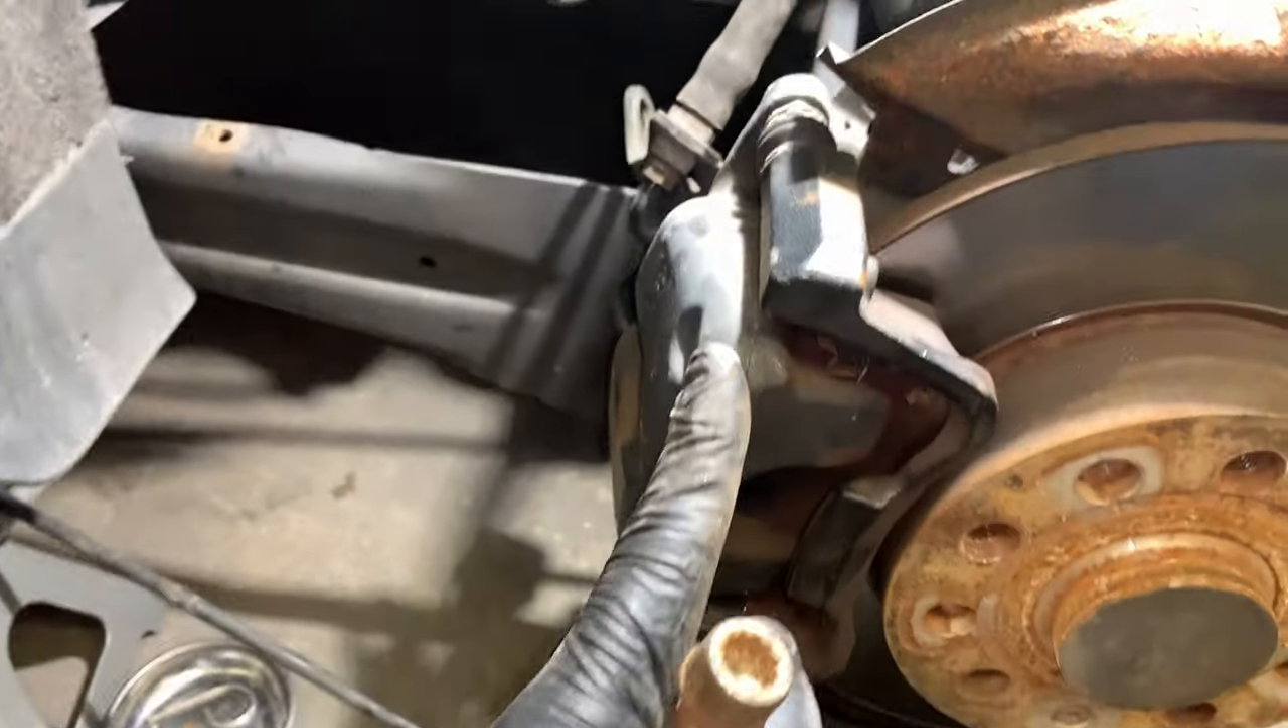We haven't removed the caliper just yet.